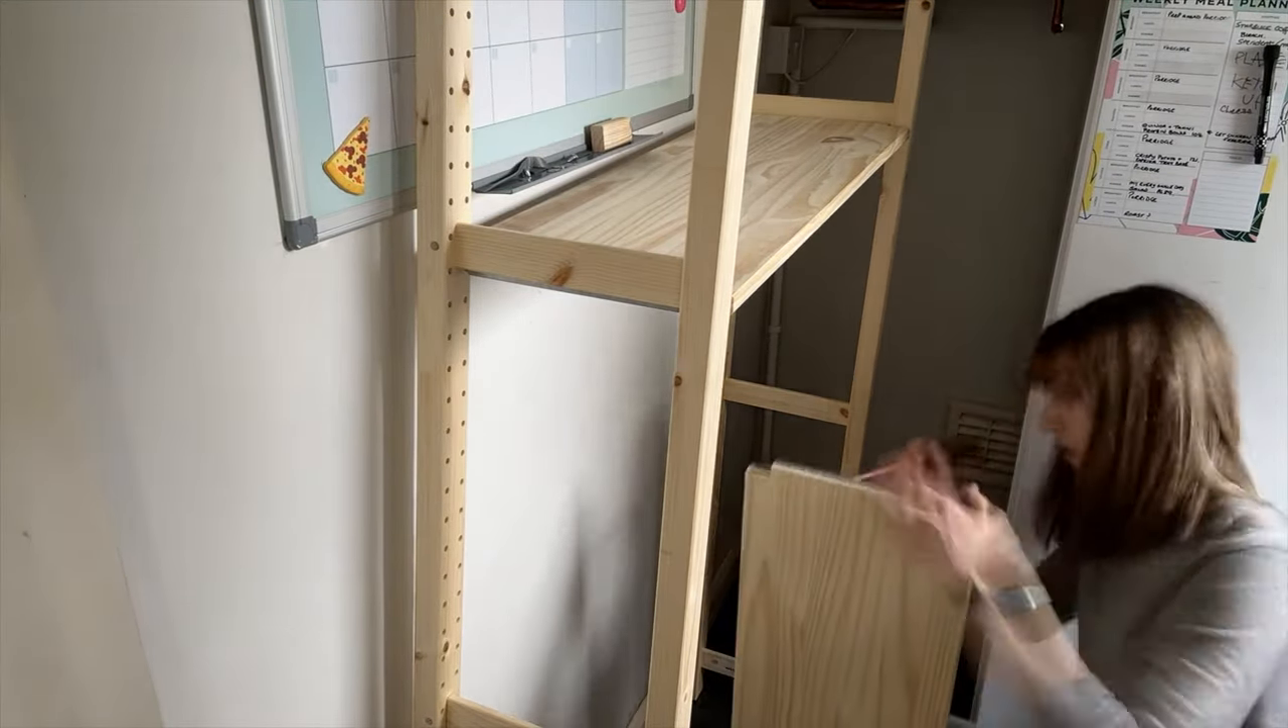Just need to get some more shelves in.